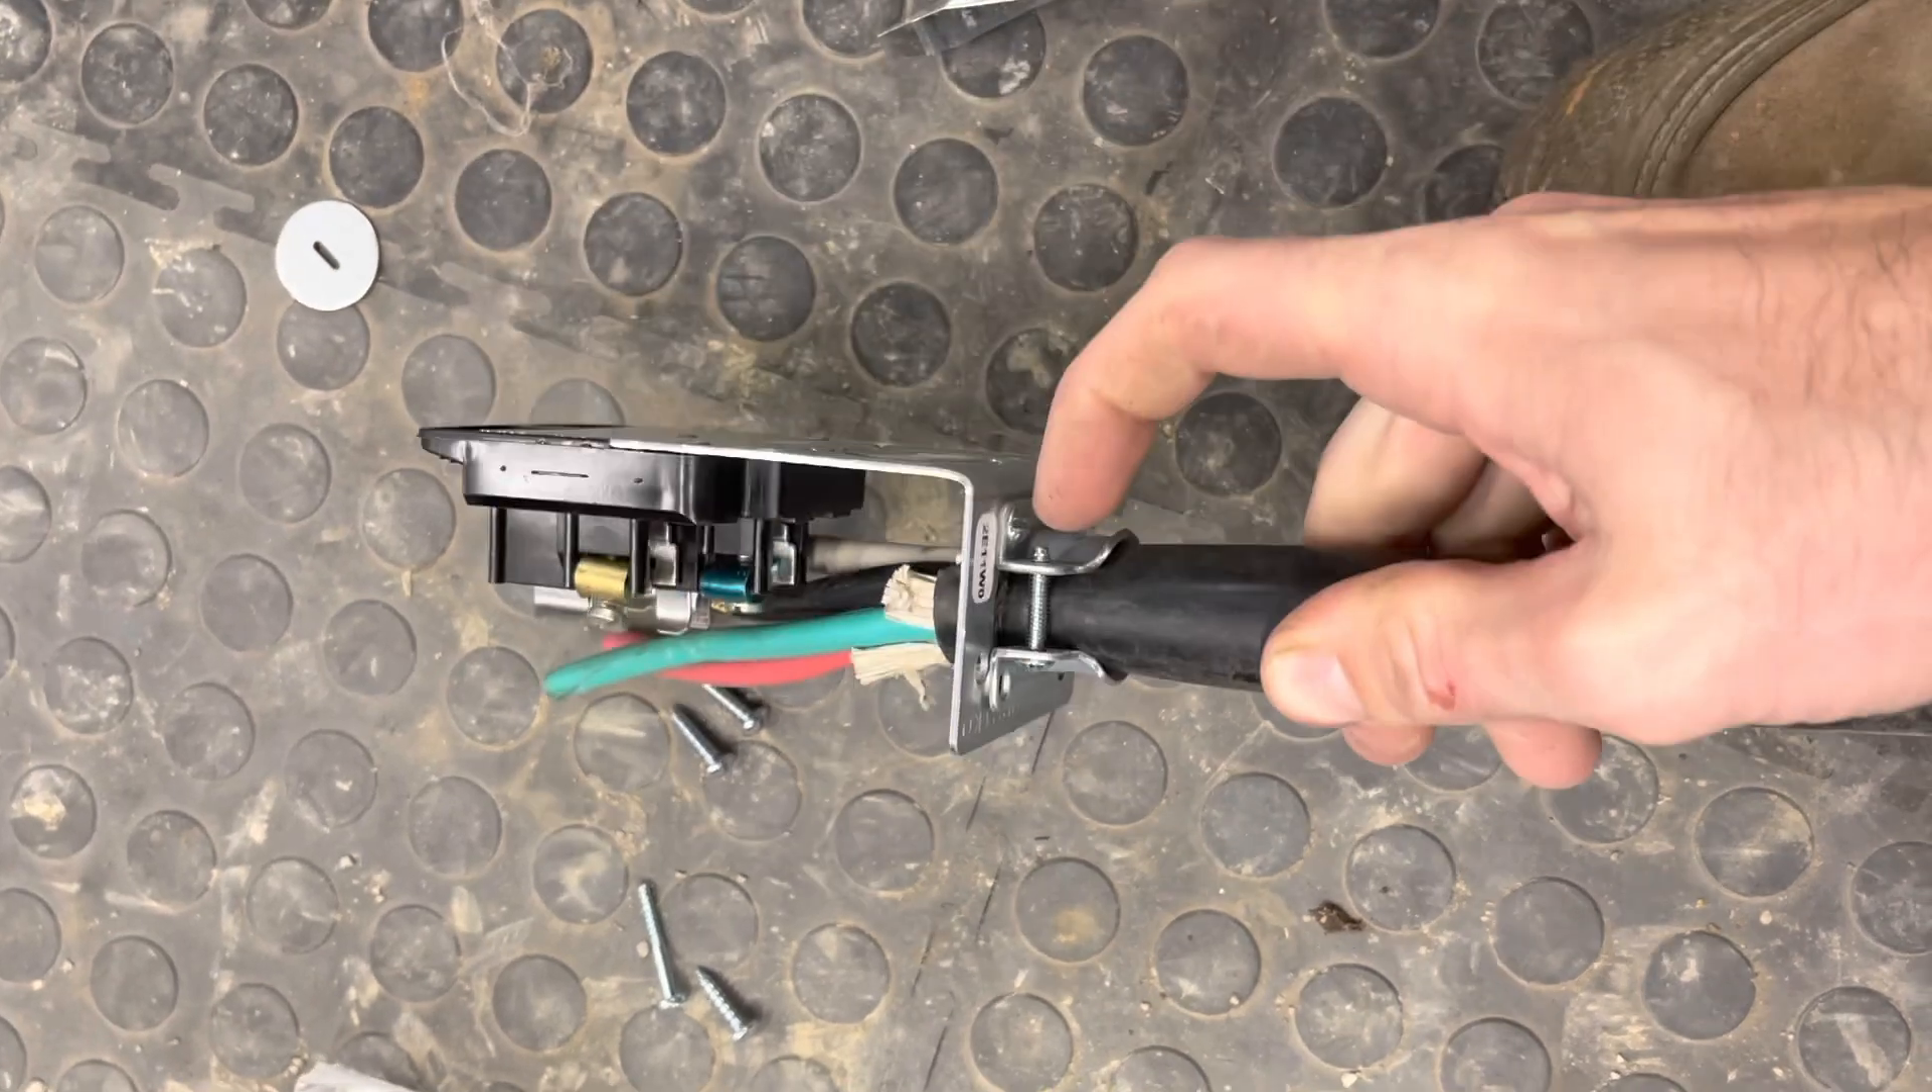Okay guys, so I've gone ahead and I put the holder connector that holds the wire into the box.